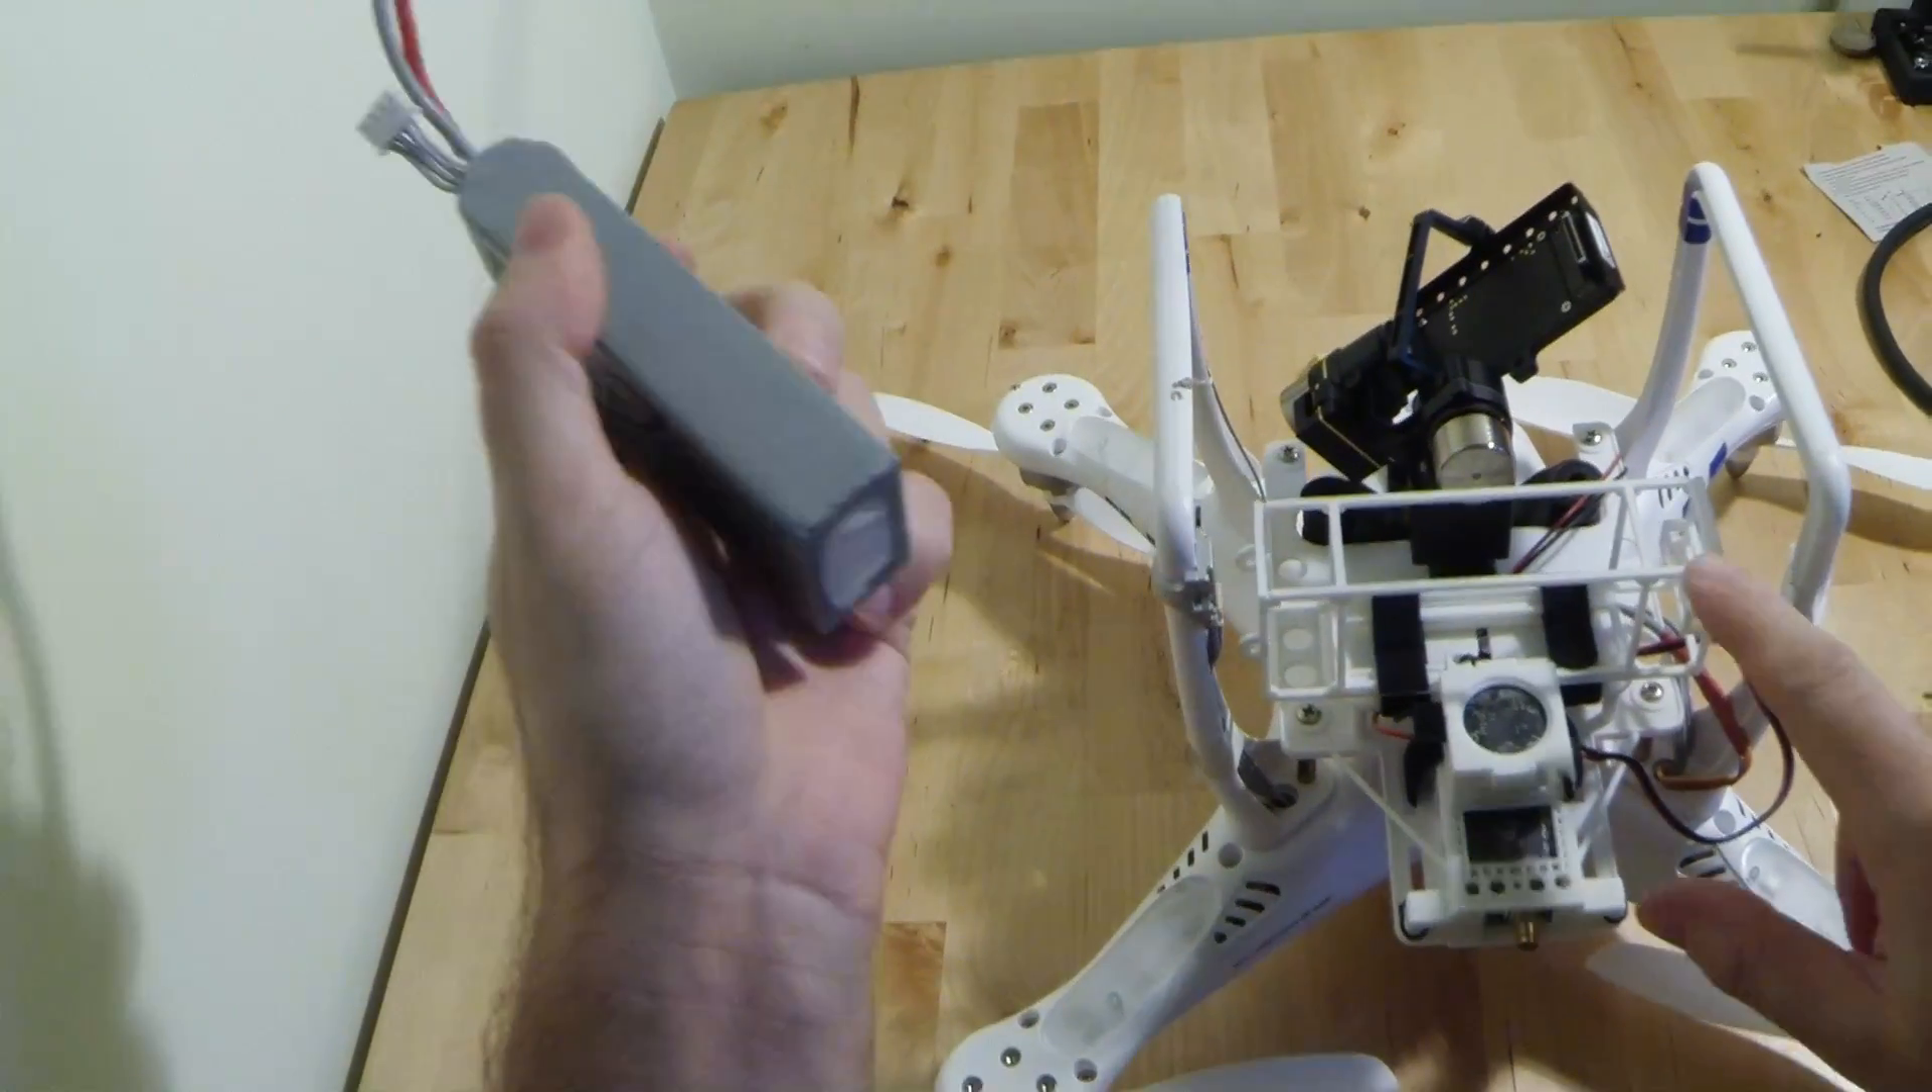Okay, so all that's left is to just fit the batteries.